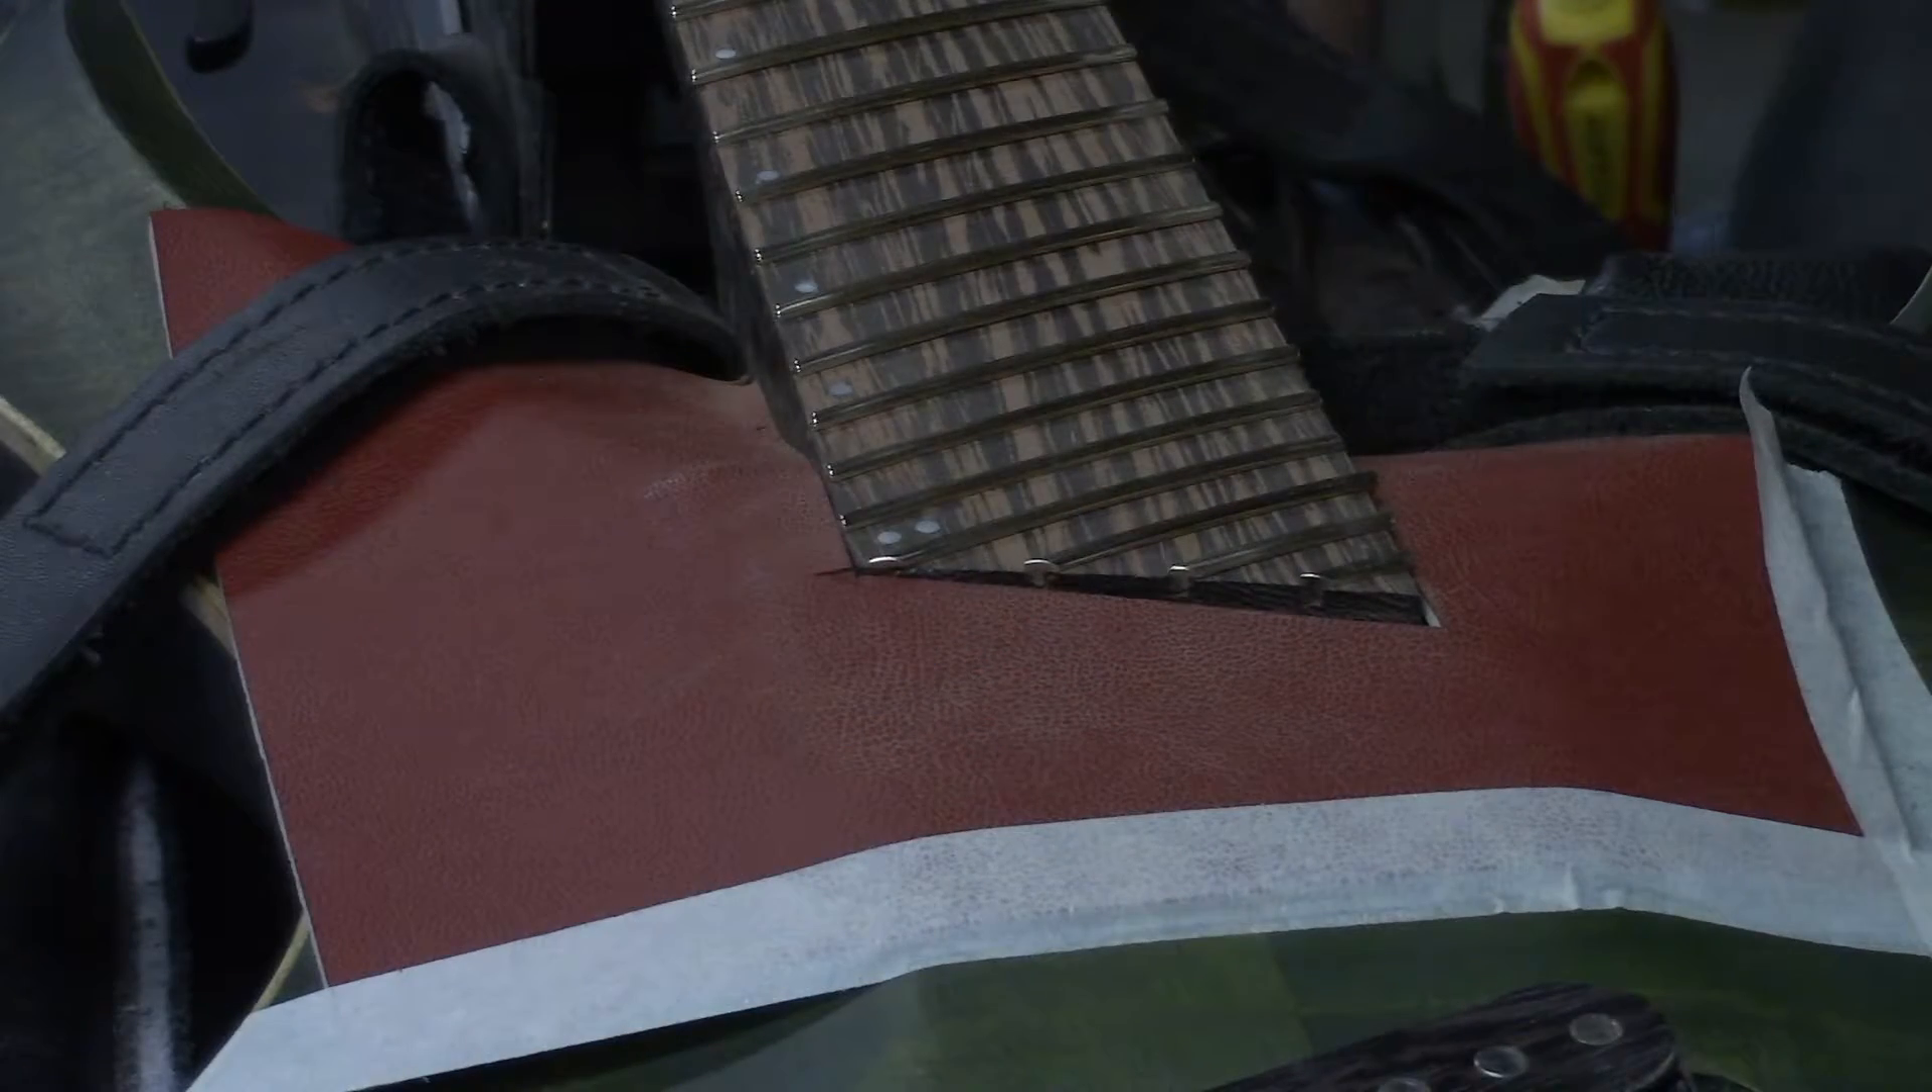Frets are in now we're on to the edge dress.